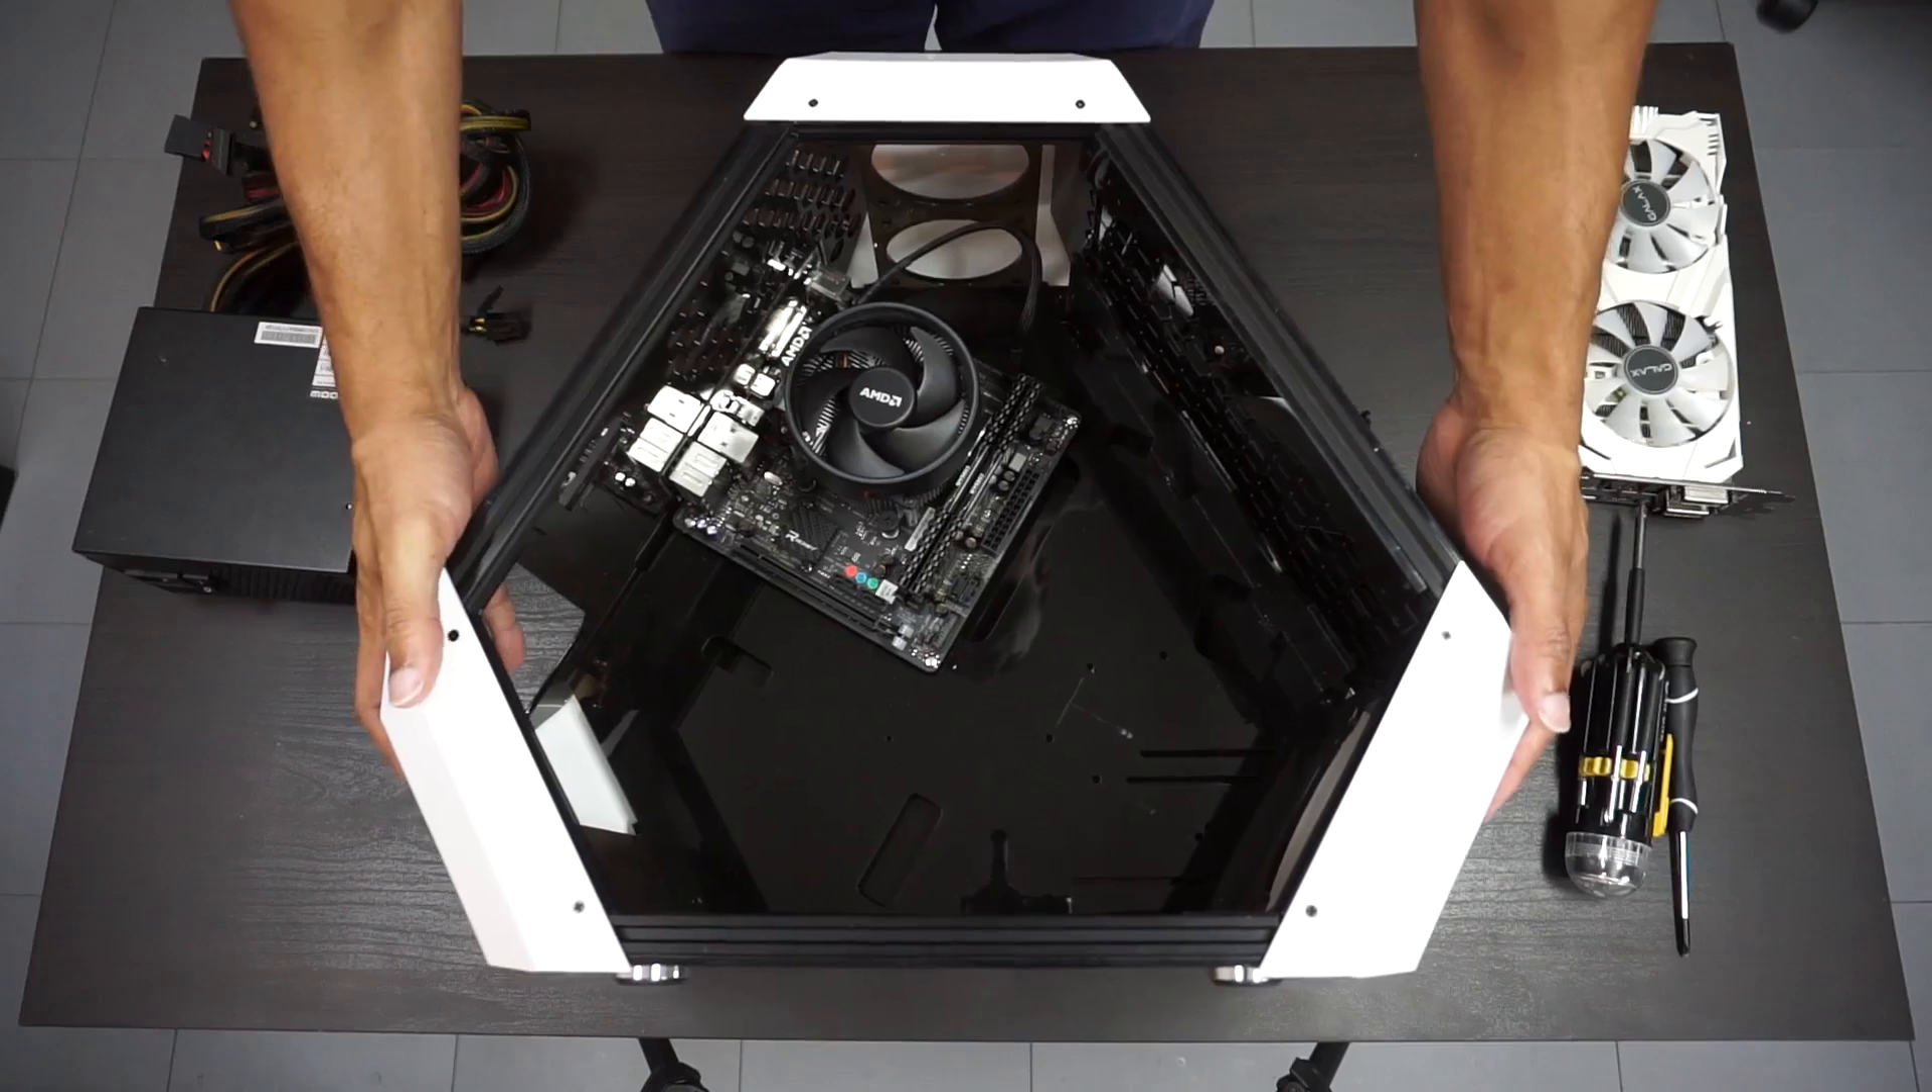So we've got the motherboard in there now.